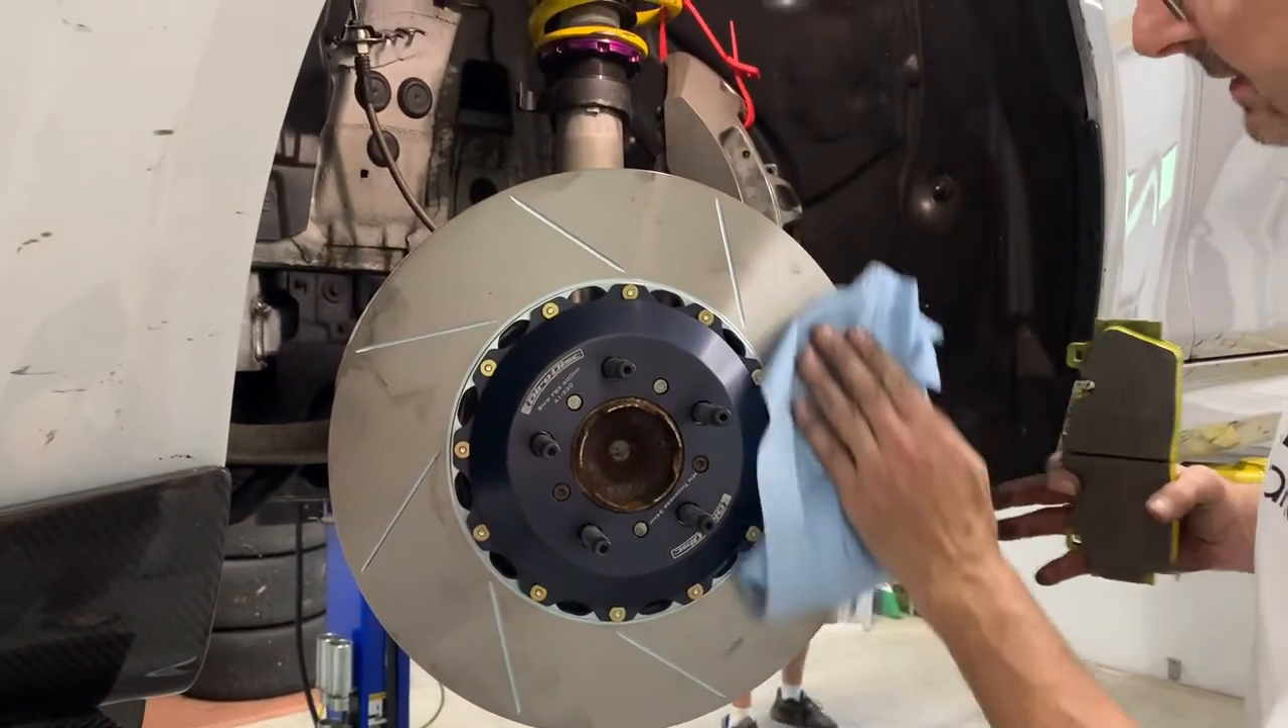All right, so we've got the, uh, rotor back into the hub.